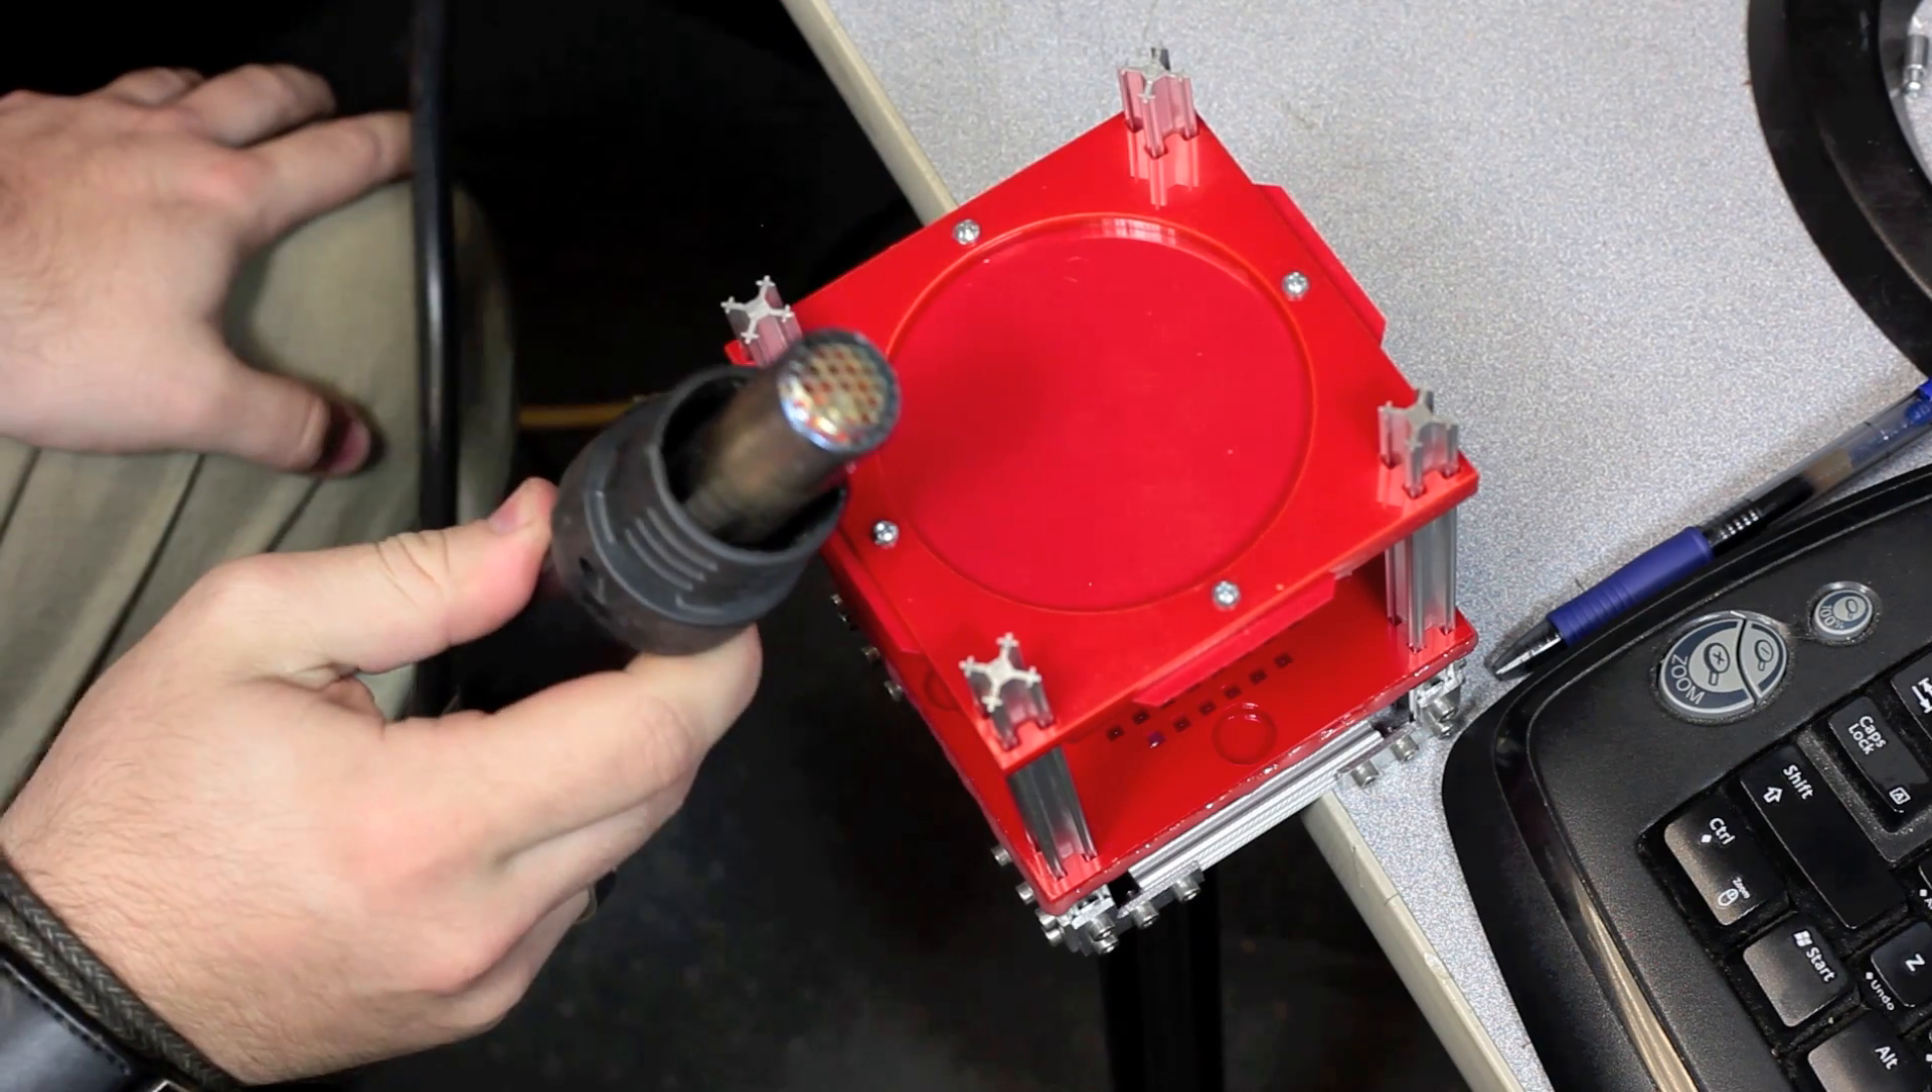Now to do this, I've taken our SMD rework station and I've just pulled the nozzle off the front of the wand.